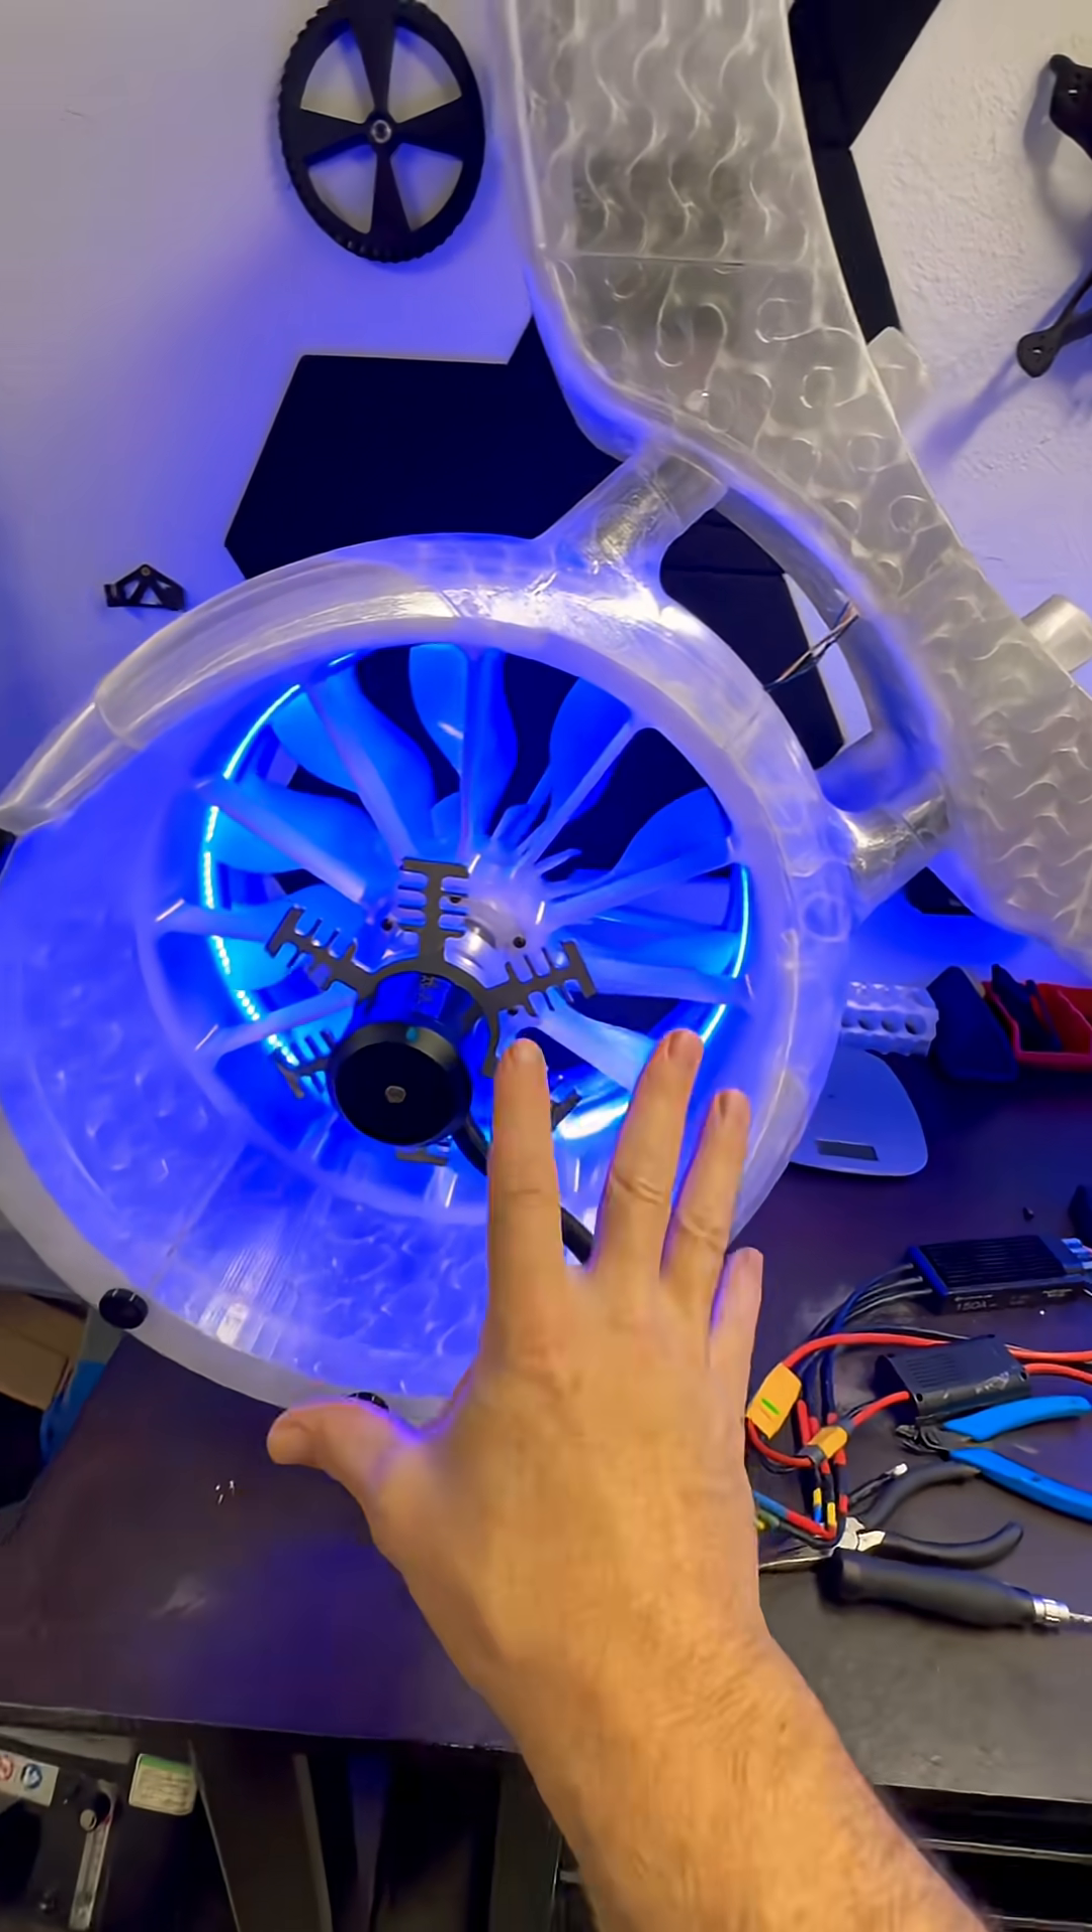I've got one motor here. It's already been installed, like you've seen.